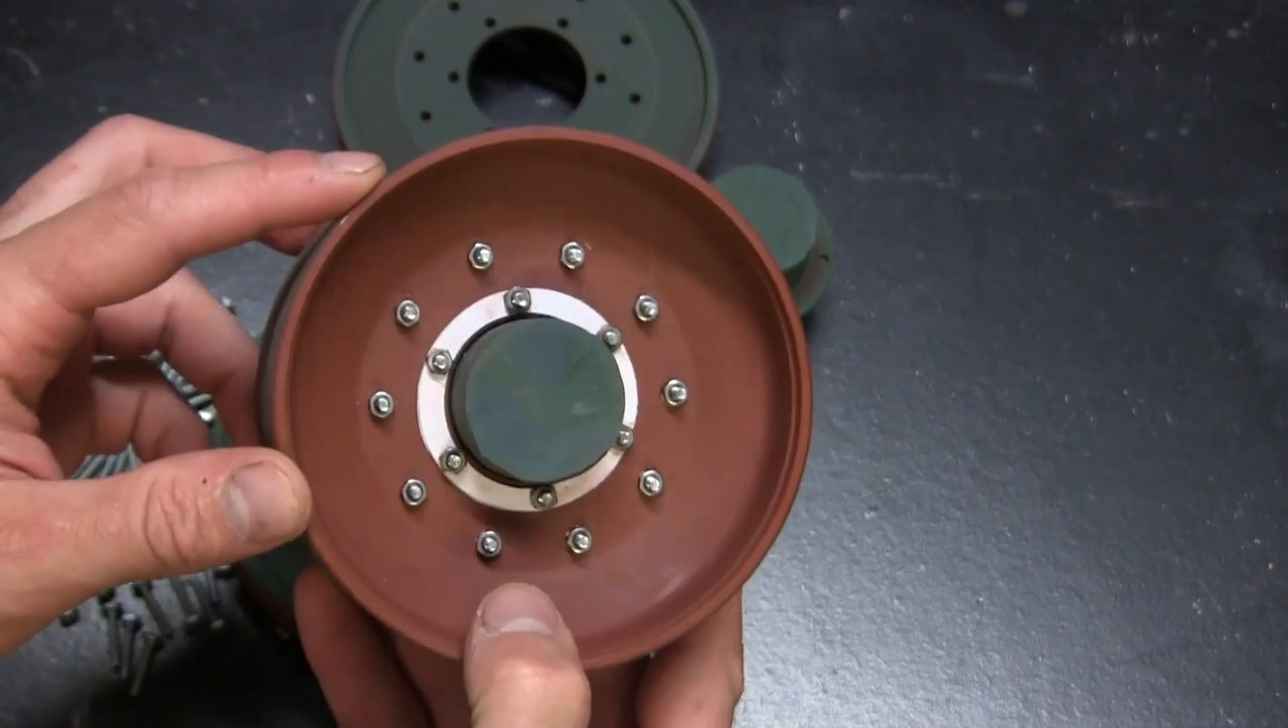Now, the only addition that I made was that of this center ring that we have here.